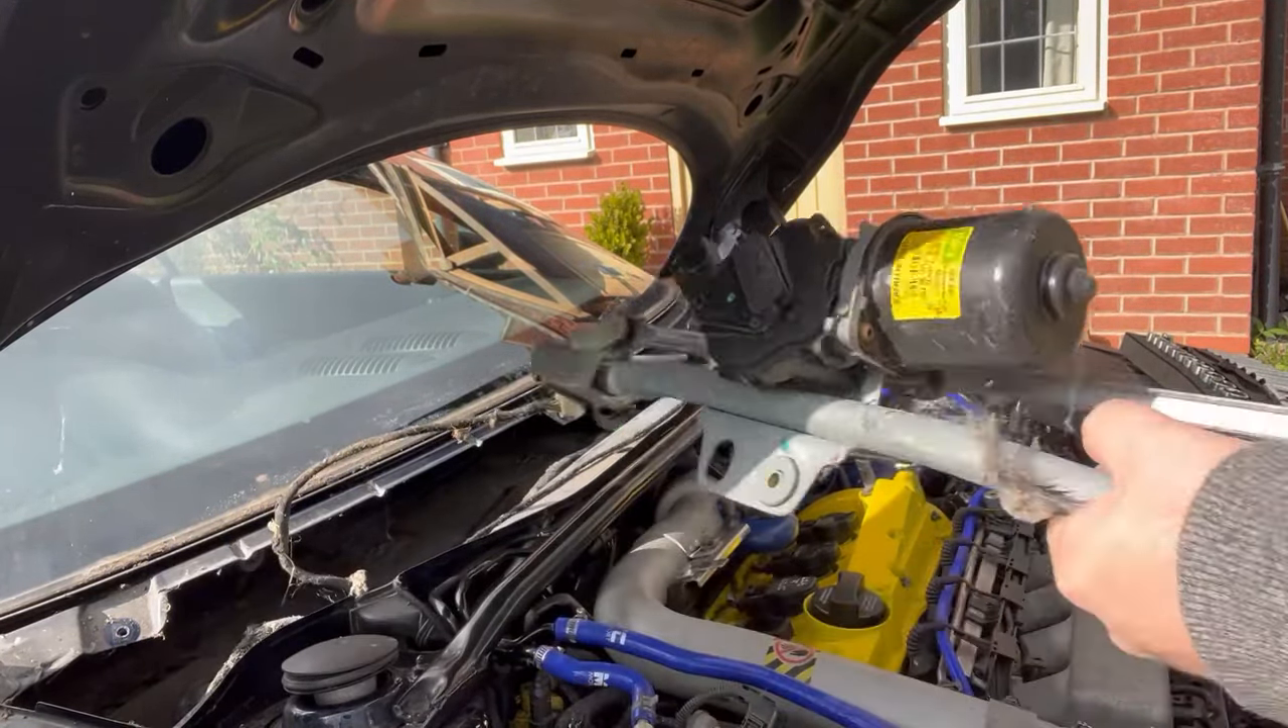So that is the wiper motor and assembly completely out.